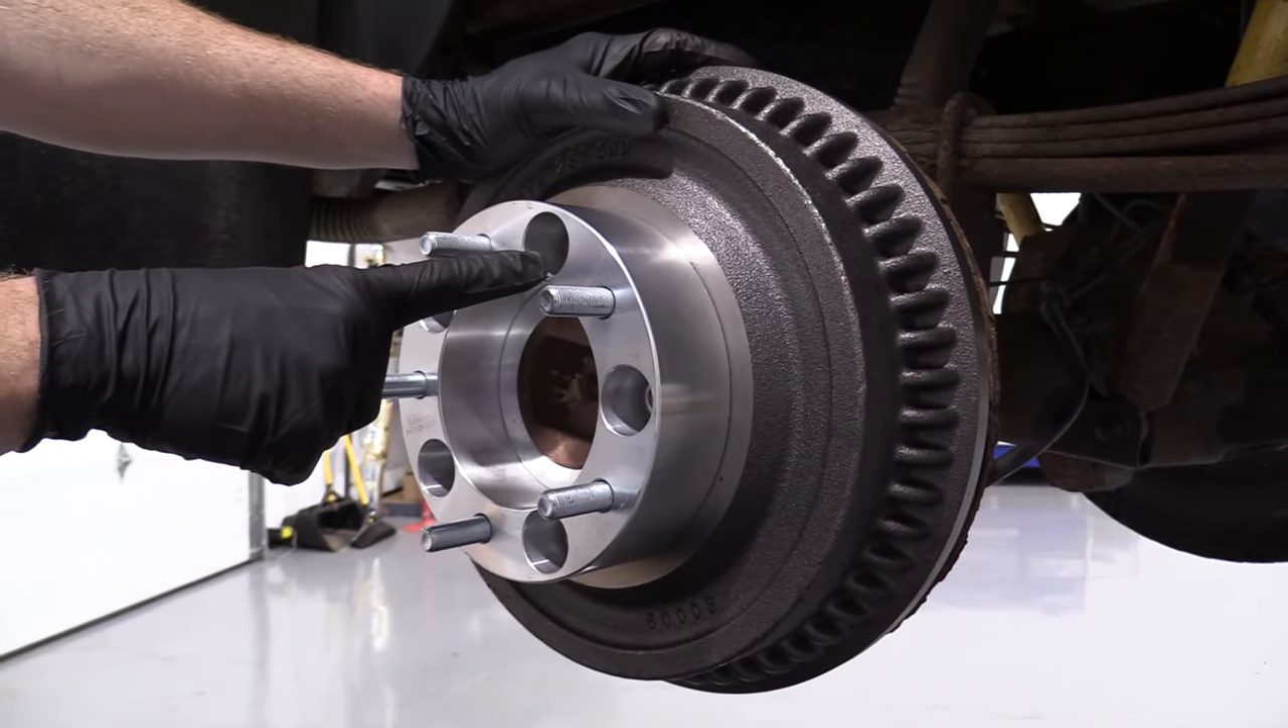We've got our wheel adapters on here.